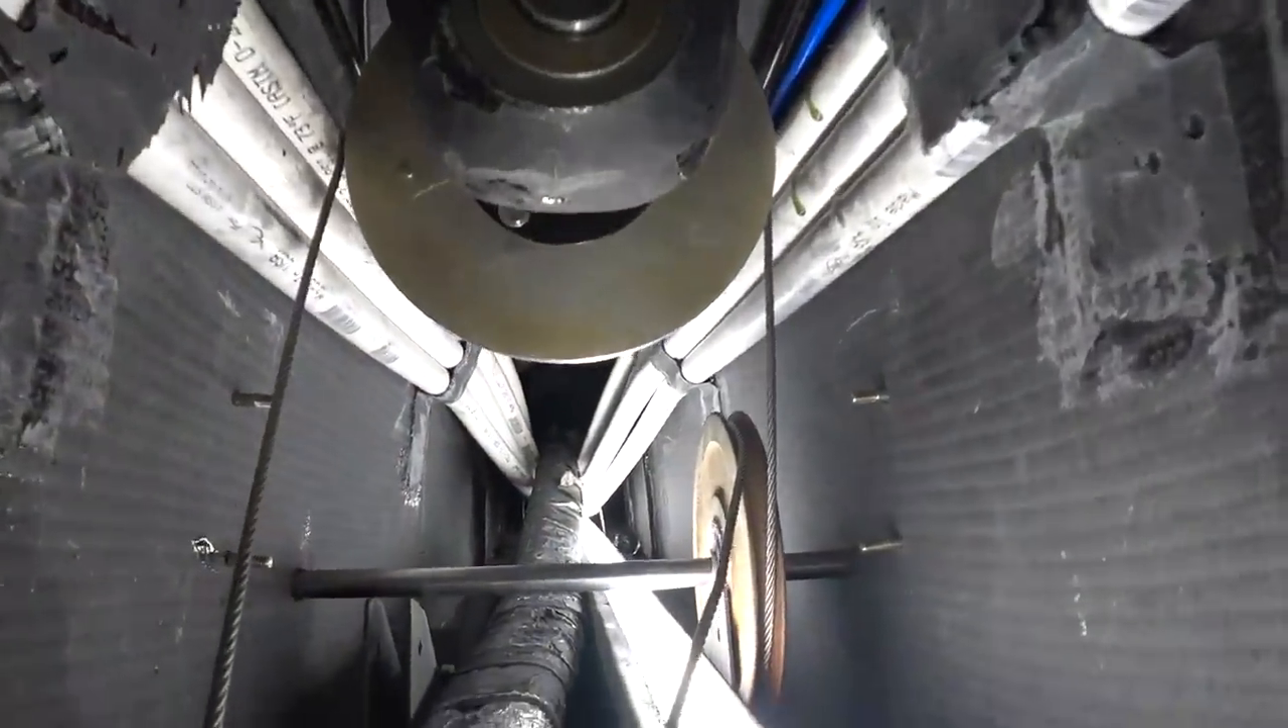And there you can see I've got the half inch rod in there now.